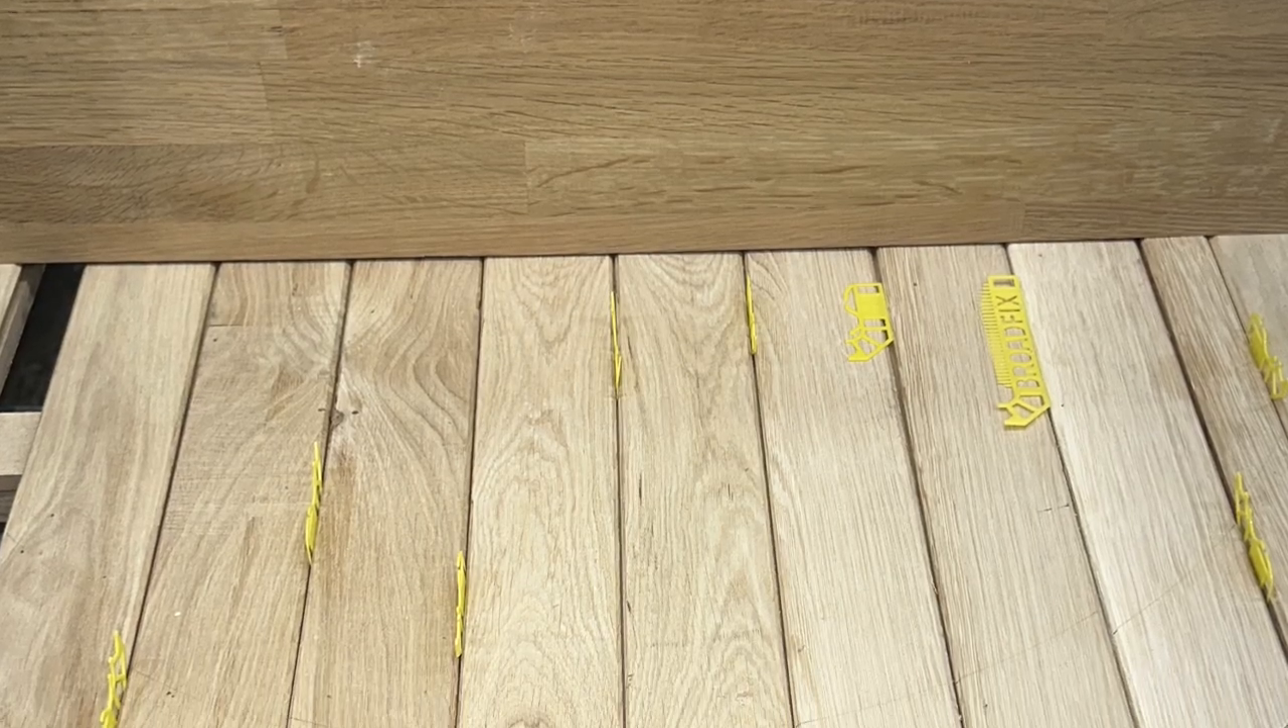And you can see that i'm just starting to use the spacers so that any expansion contraction of the door is kind of has space to move.